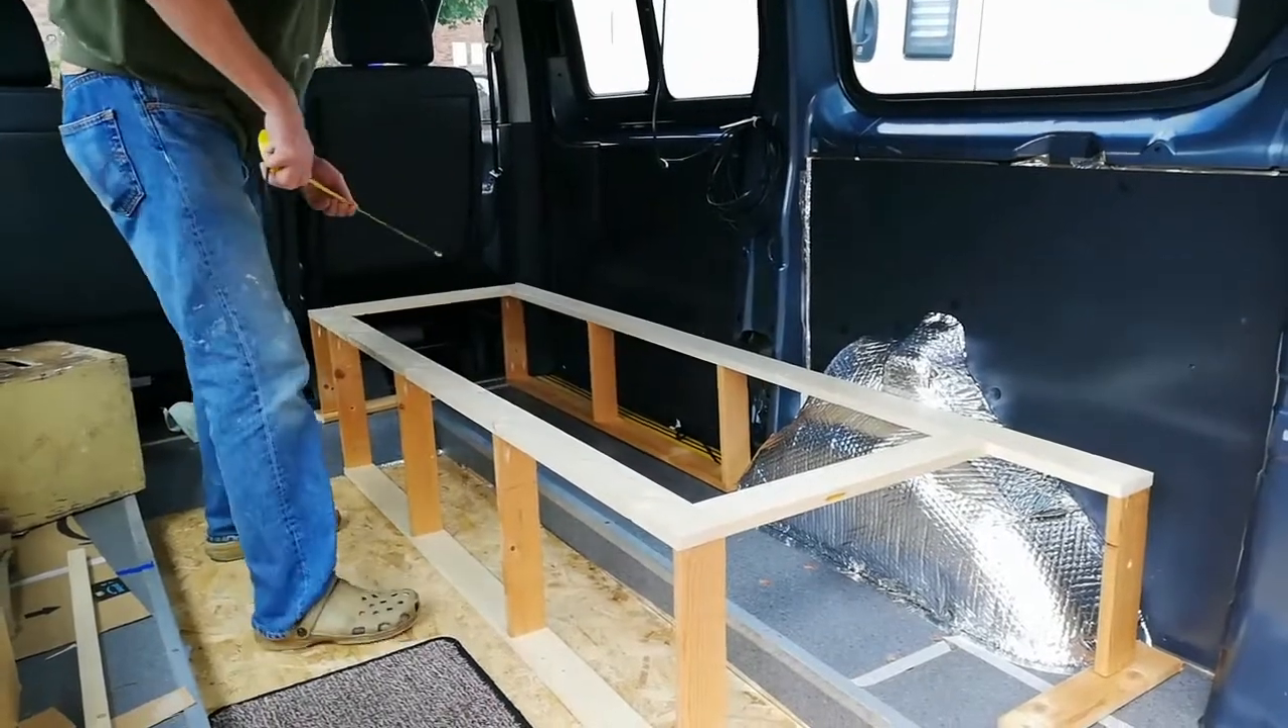And that is the main part of the bed frame a couple more cross supports to put in.